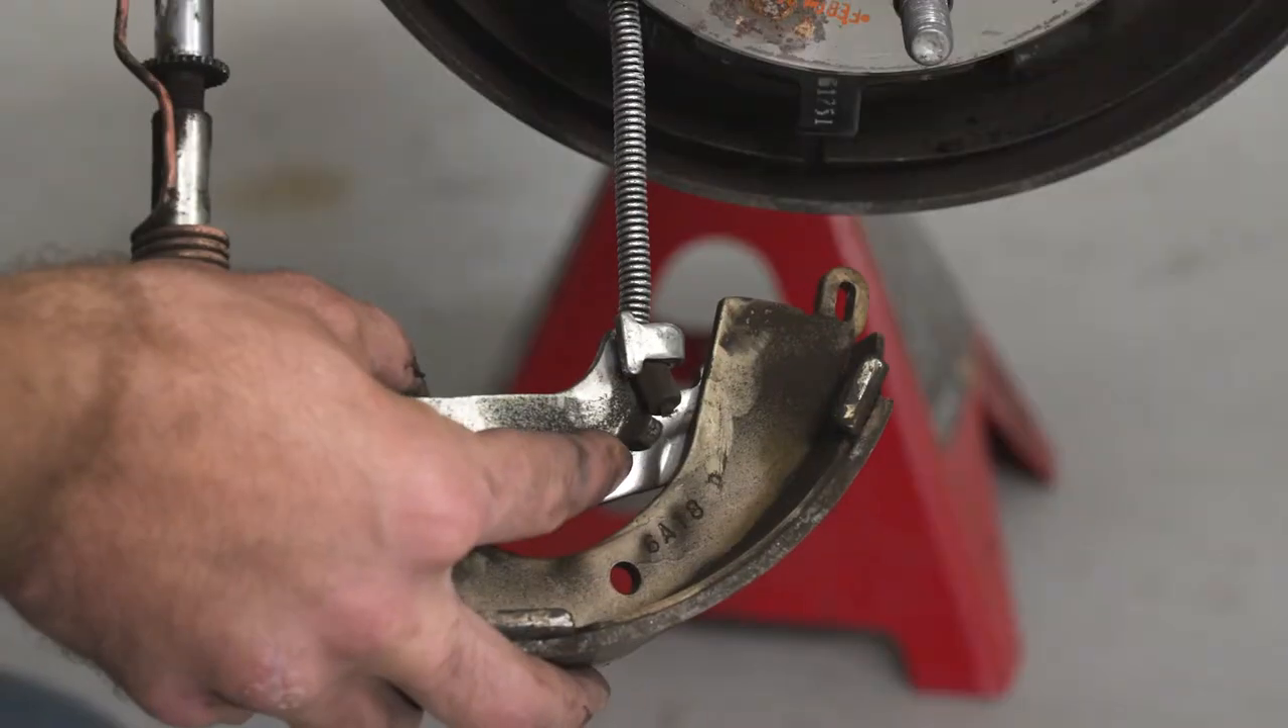So now with our shoe removed, we can disconnect our e-brake cable so we can pull back on our spring and slide that out.